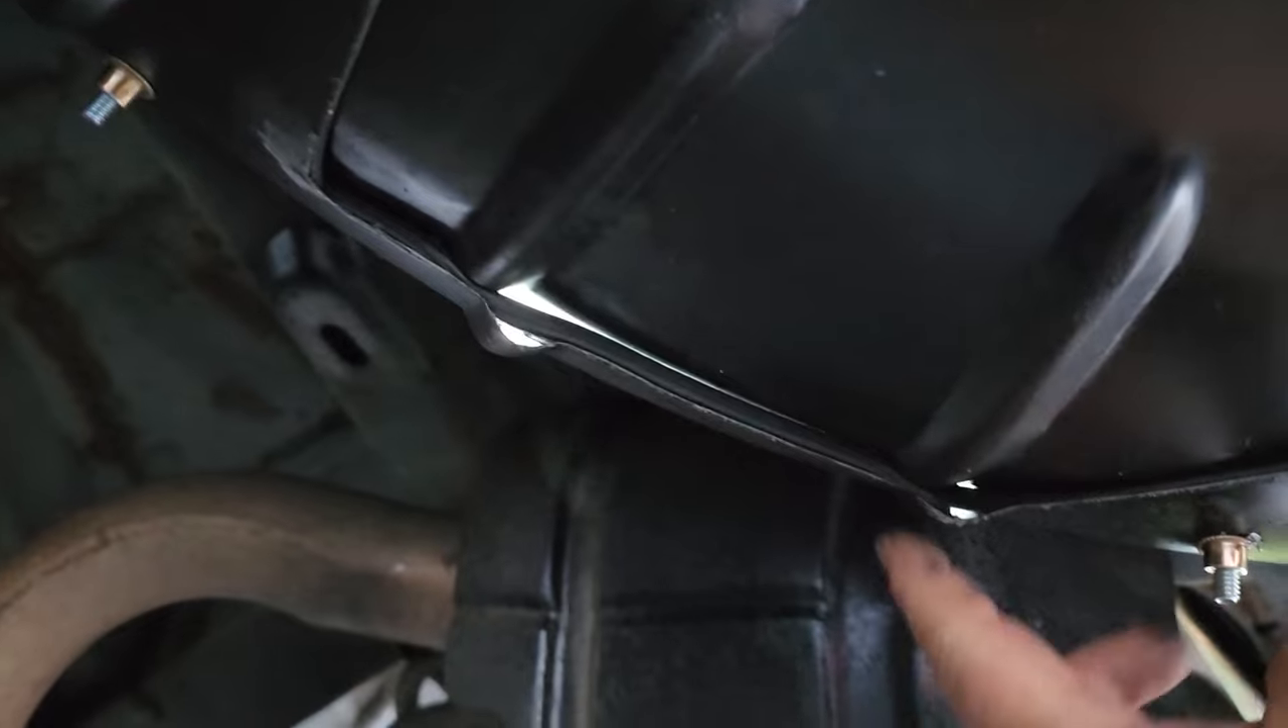I can see a little daylight, looks like I kind of missed.